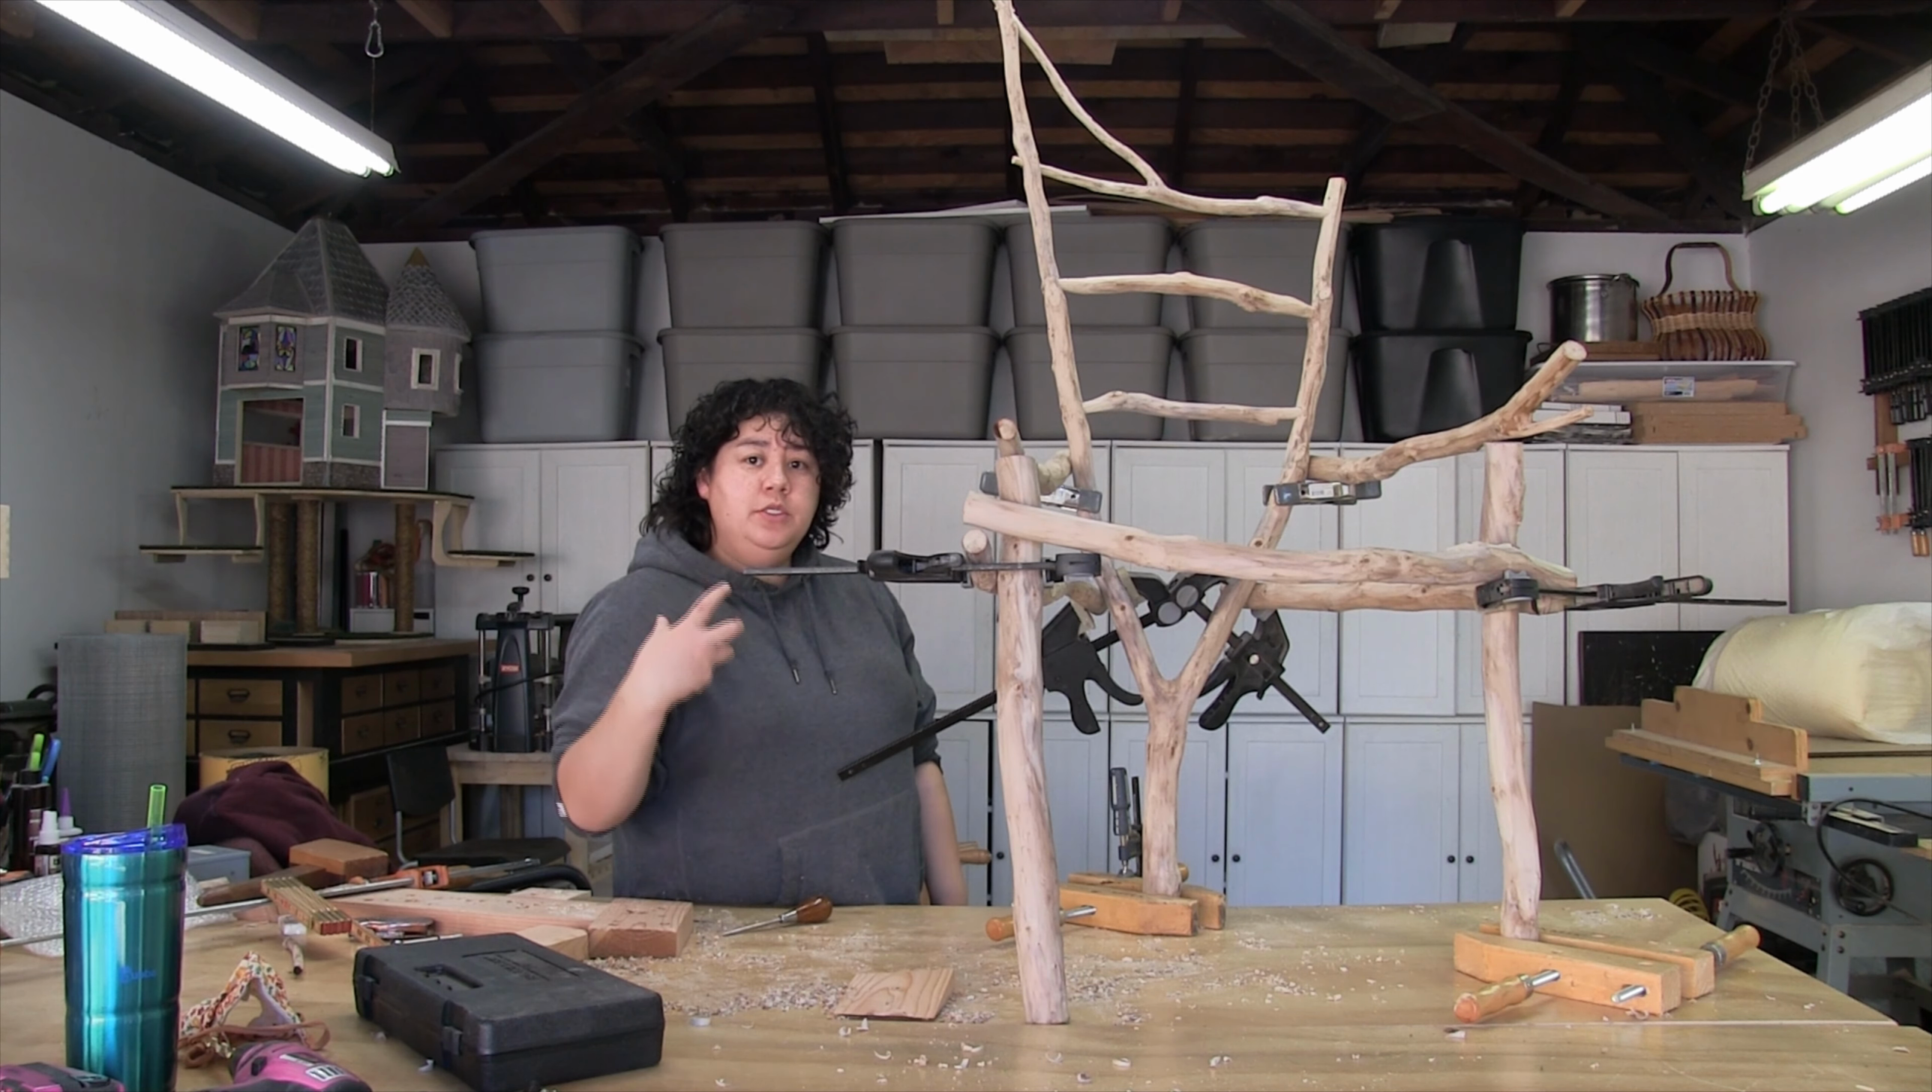With the back dry fitted I used some quick clamps to help me lay out the form.